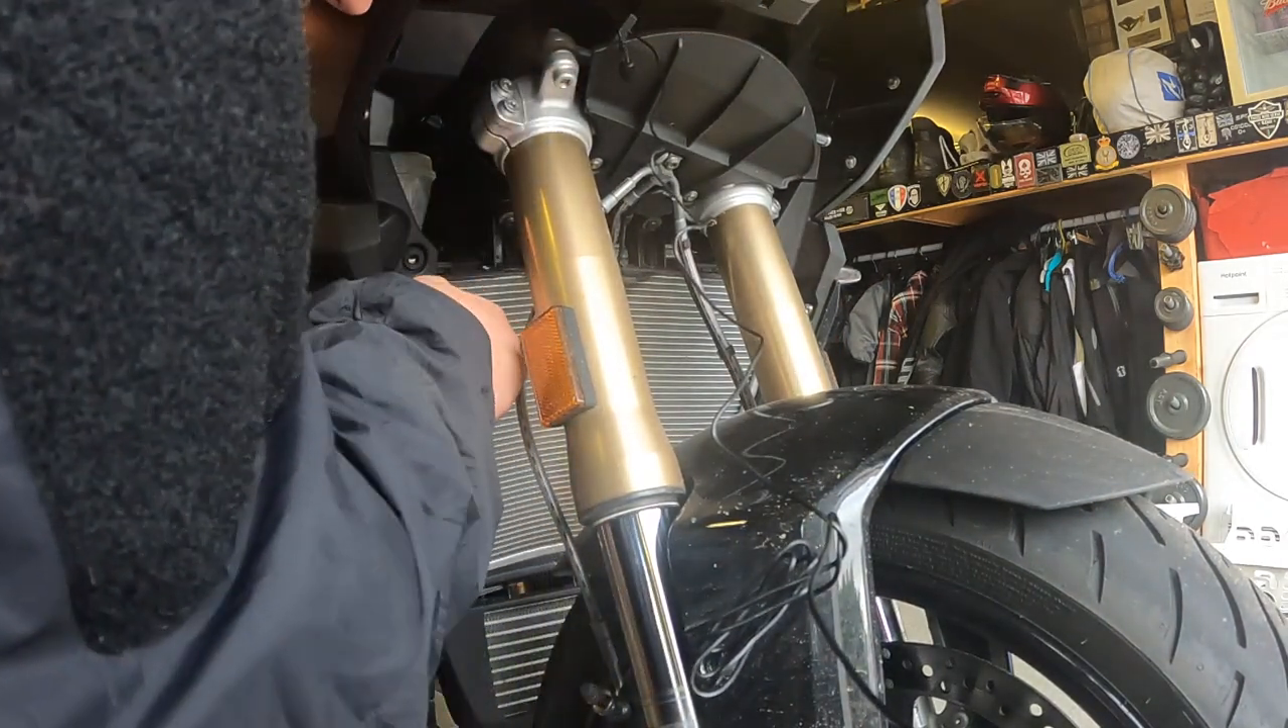I haven't taken the front wheel off.